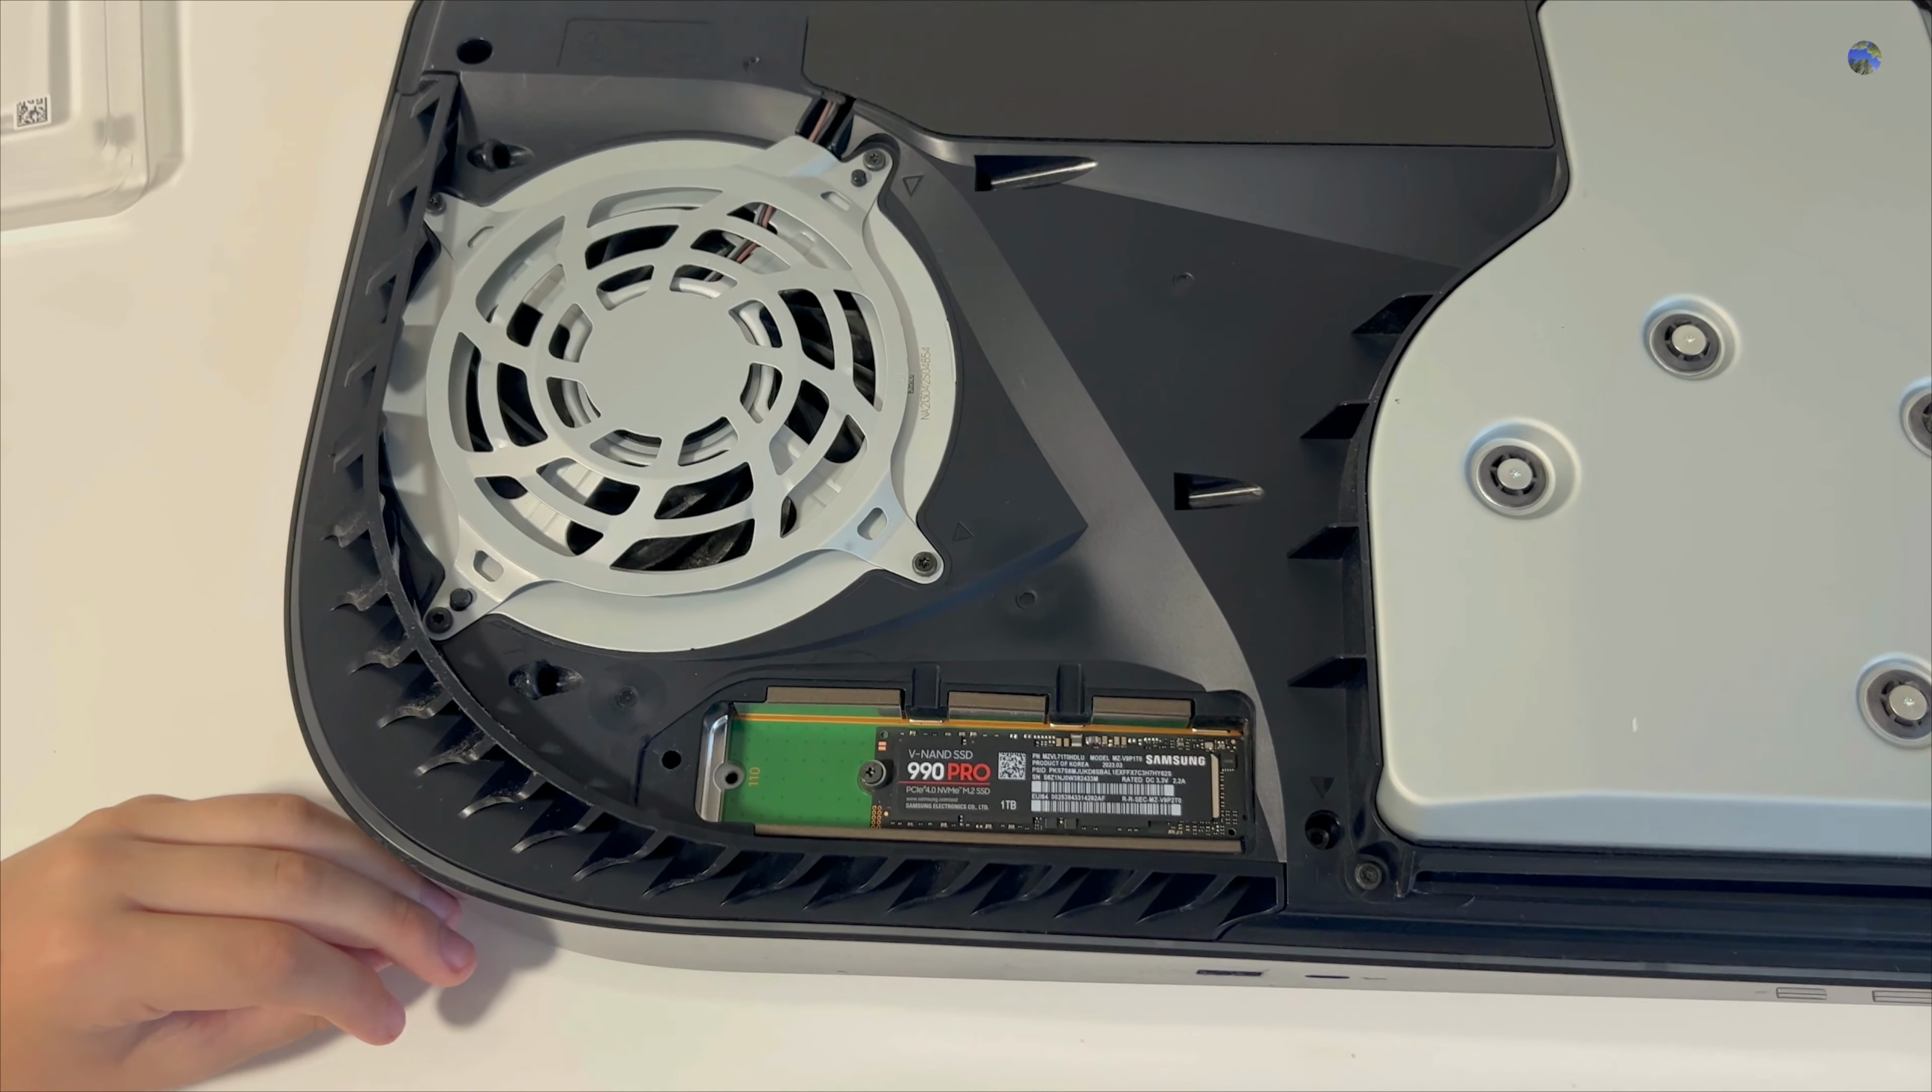Ok ragazzi, abbiamo messo il nostro carissimo disco Adesso è tutto pronto.